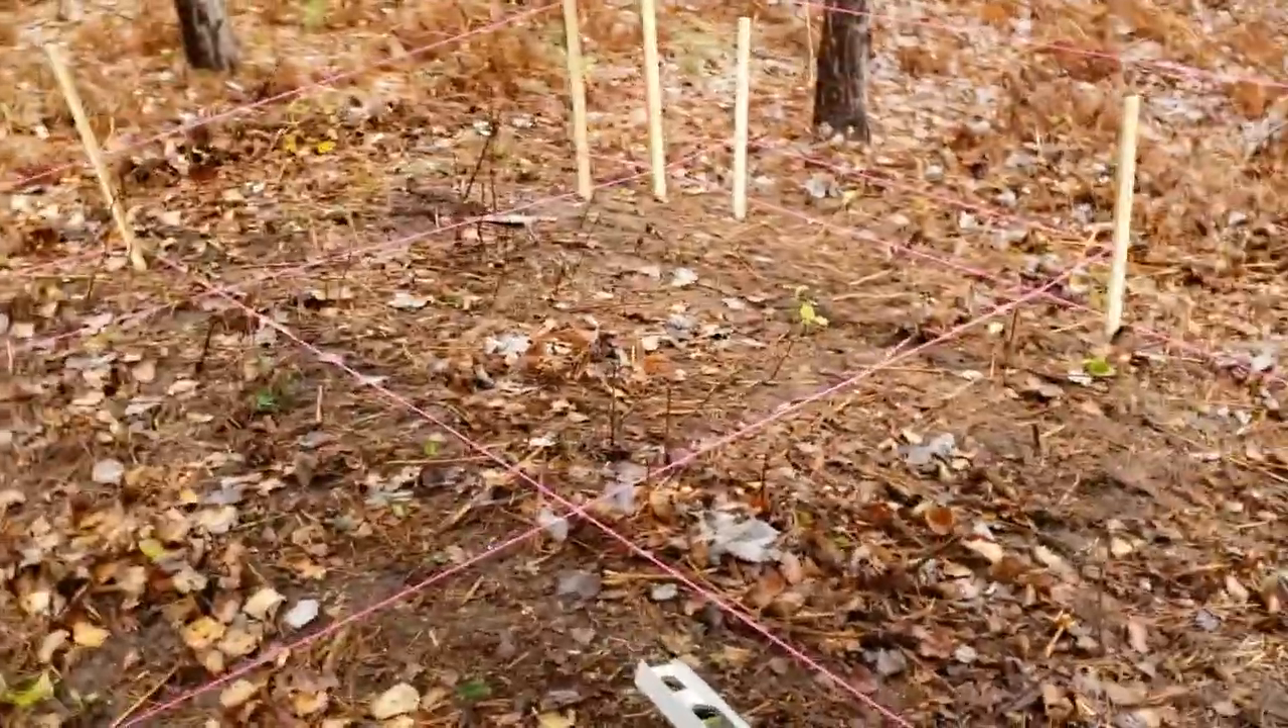I have all my string lines laid out.